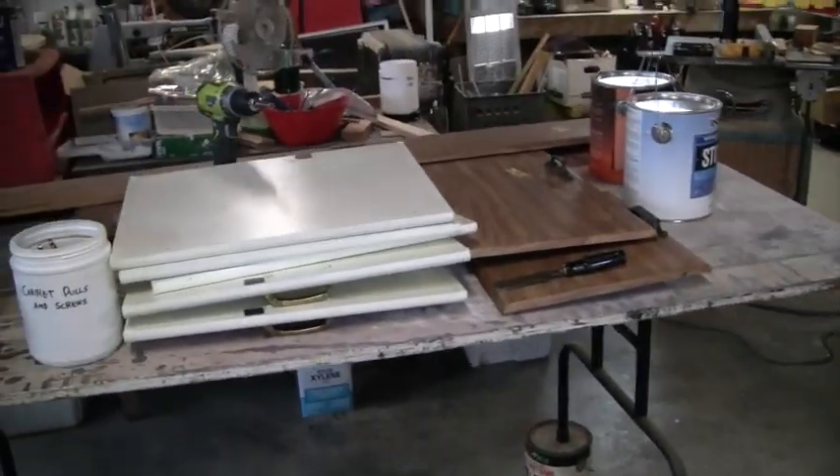Got all the cabinet doors and the closet doors off and in here and I'm working on taking all the hardware off.